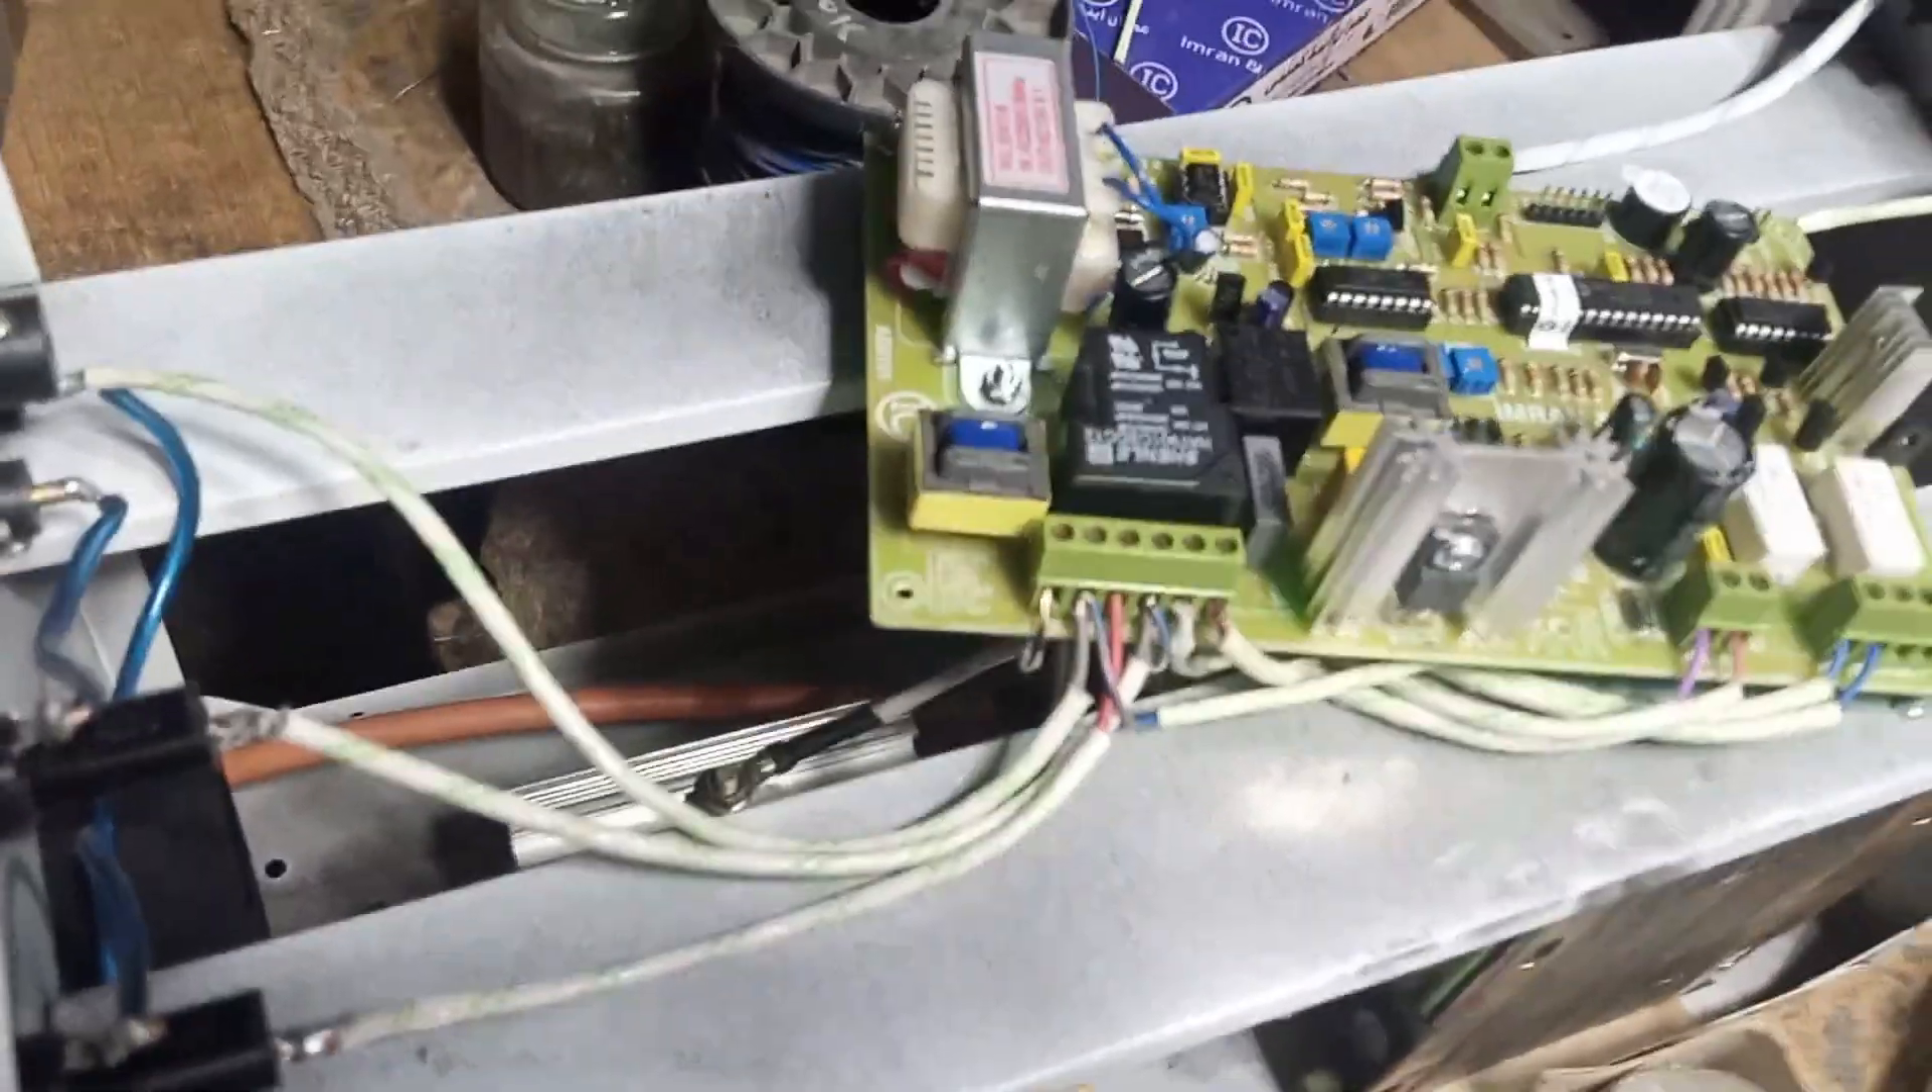یہ دیکھیں میں تاریں لگا چکا ہوں ساری وائر لگ چکی ہیں۔